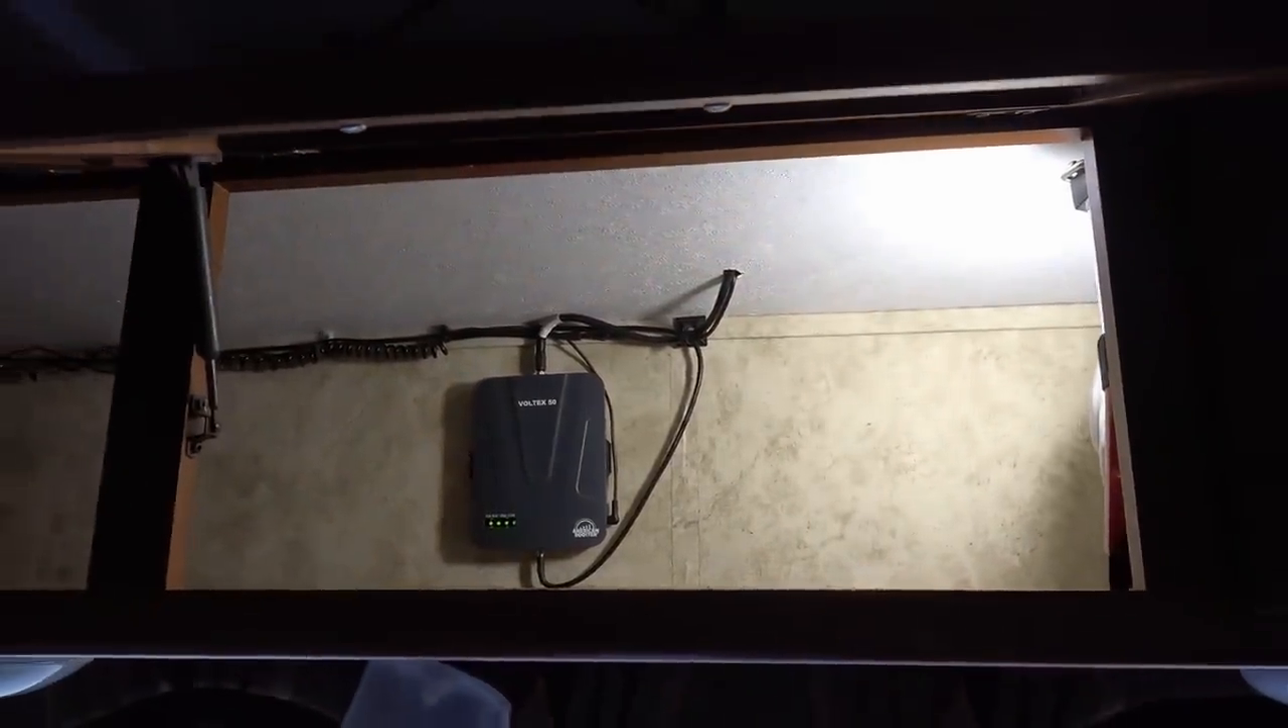And I've cleaned up all the wiring. Tidied it all up and mounted the Voltex 50 amp on the wall there.